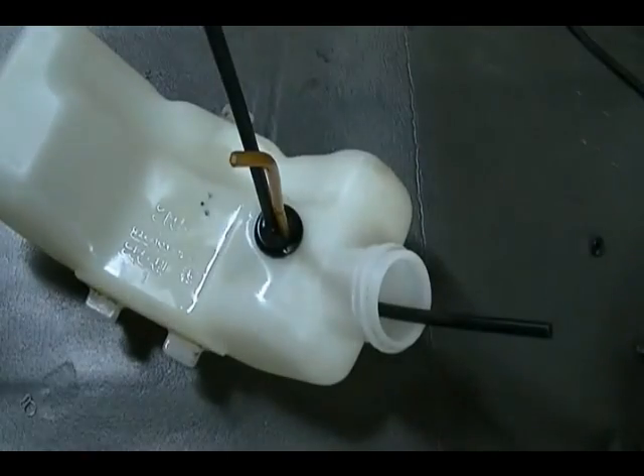Ok, so I pulled this fuel line through this grommet.